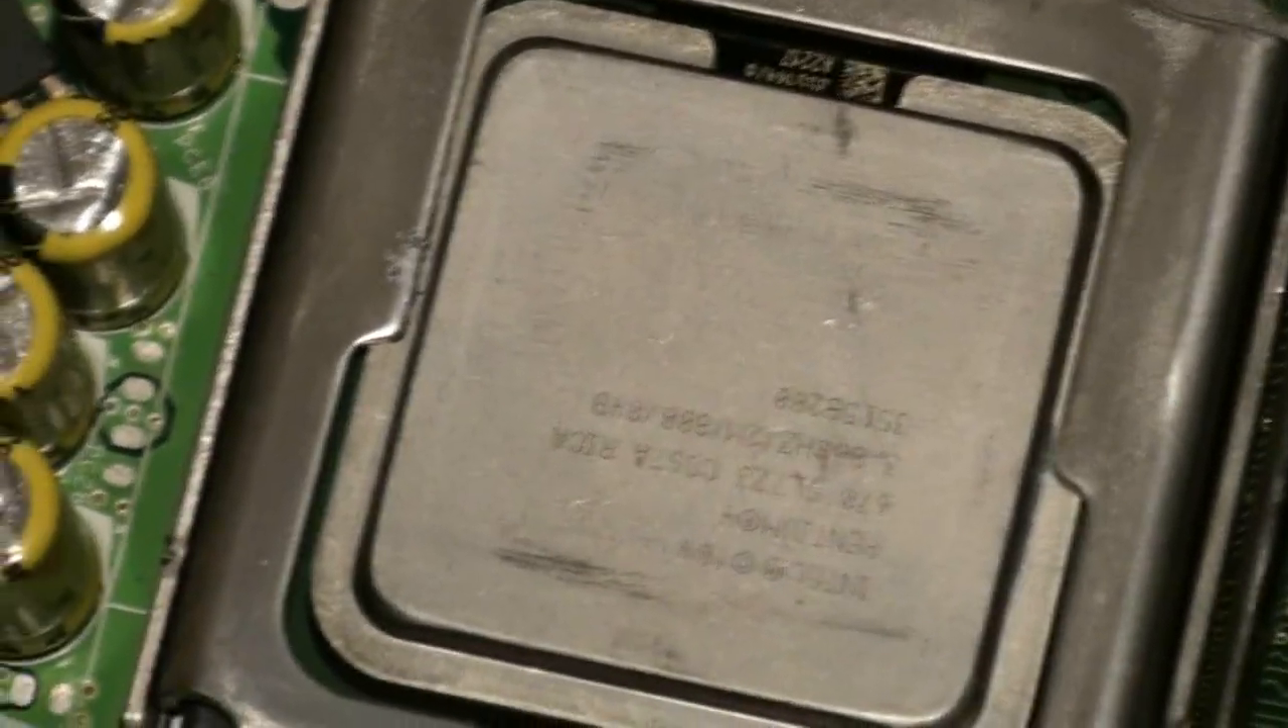Now there we have our new CPU installed.